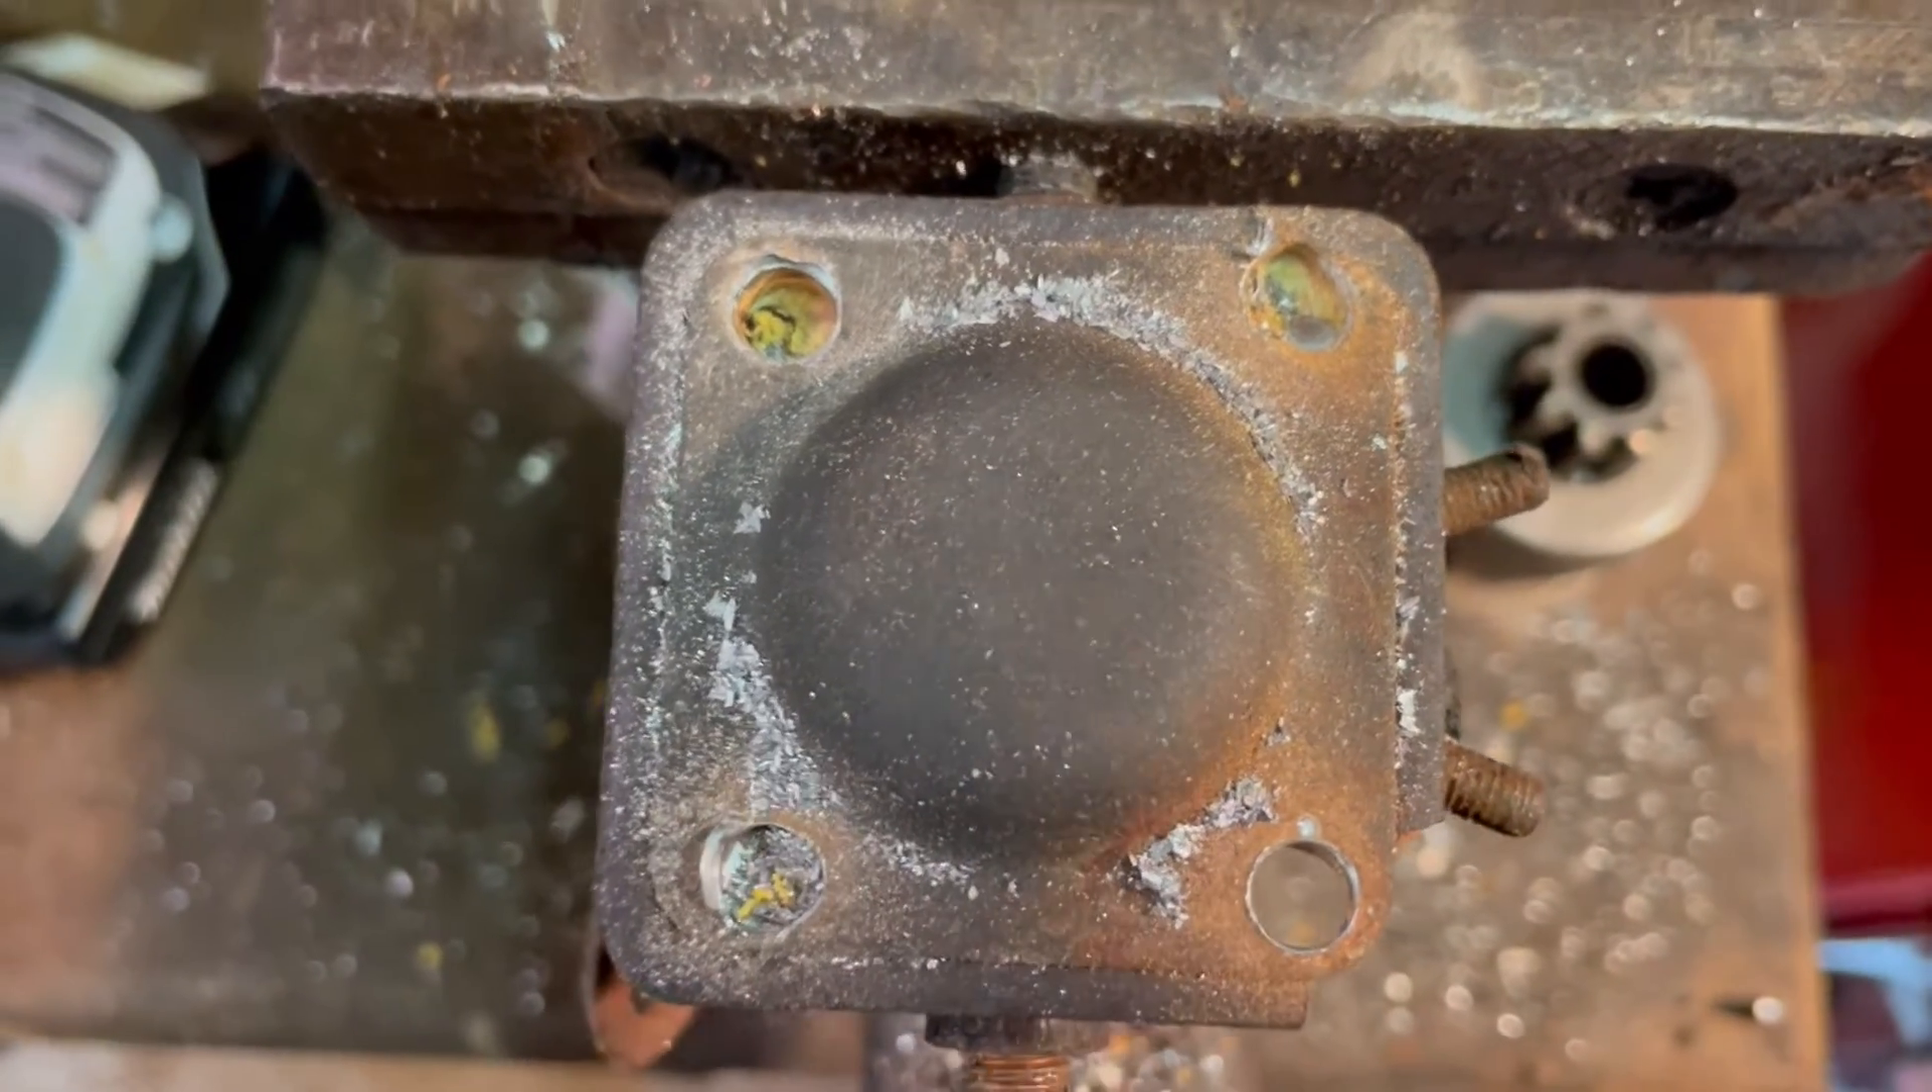So the rivets are drilled out.